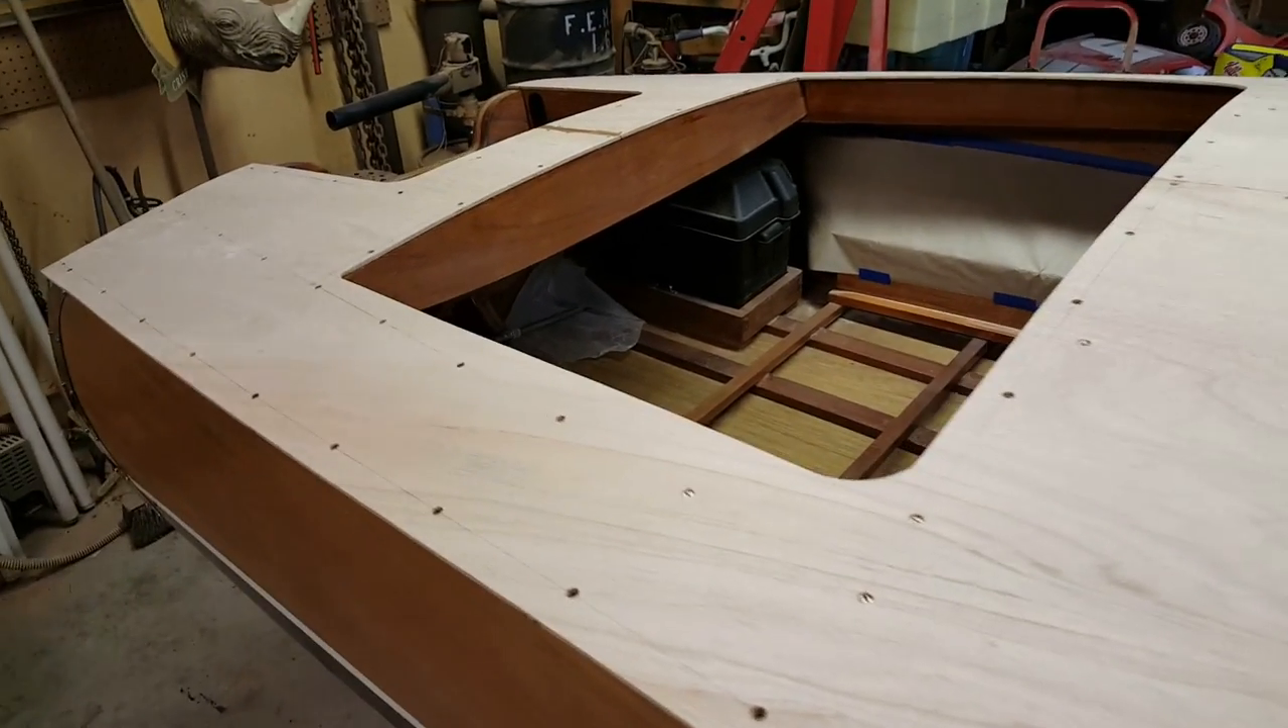We have the rear section of sub deck all glued down glued and screwed it's never coming off.